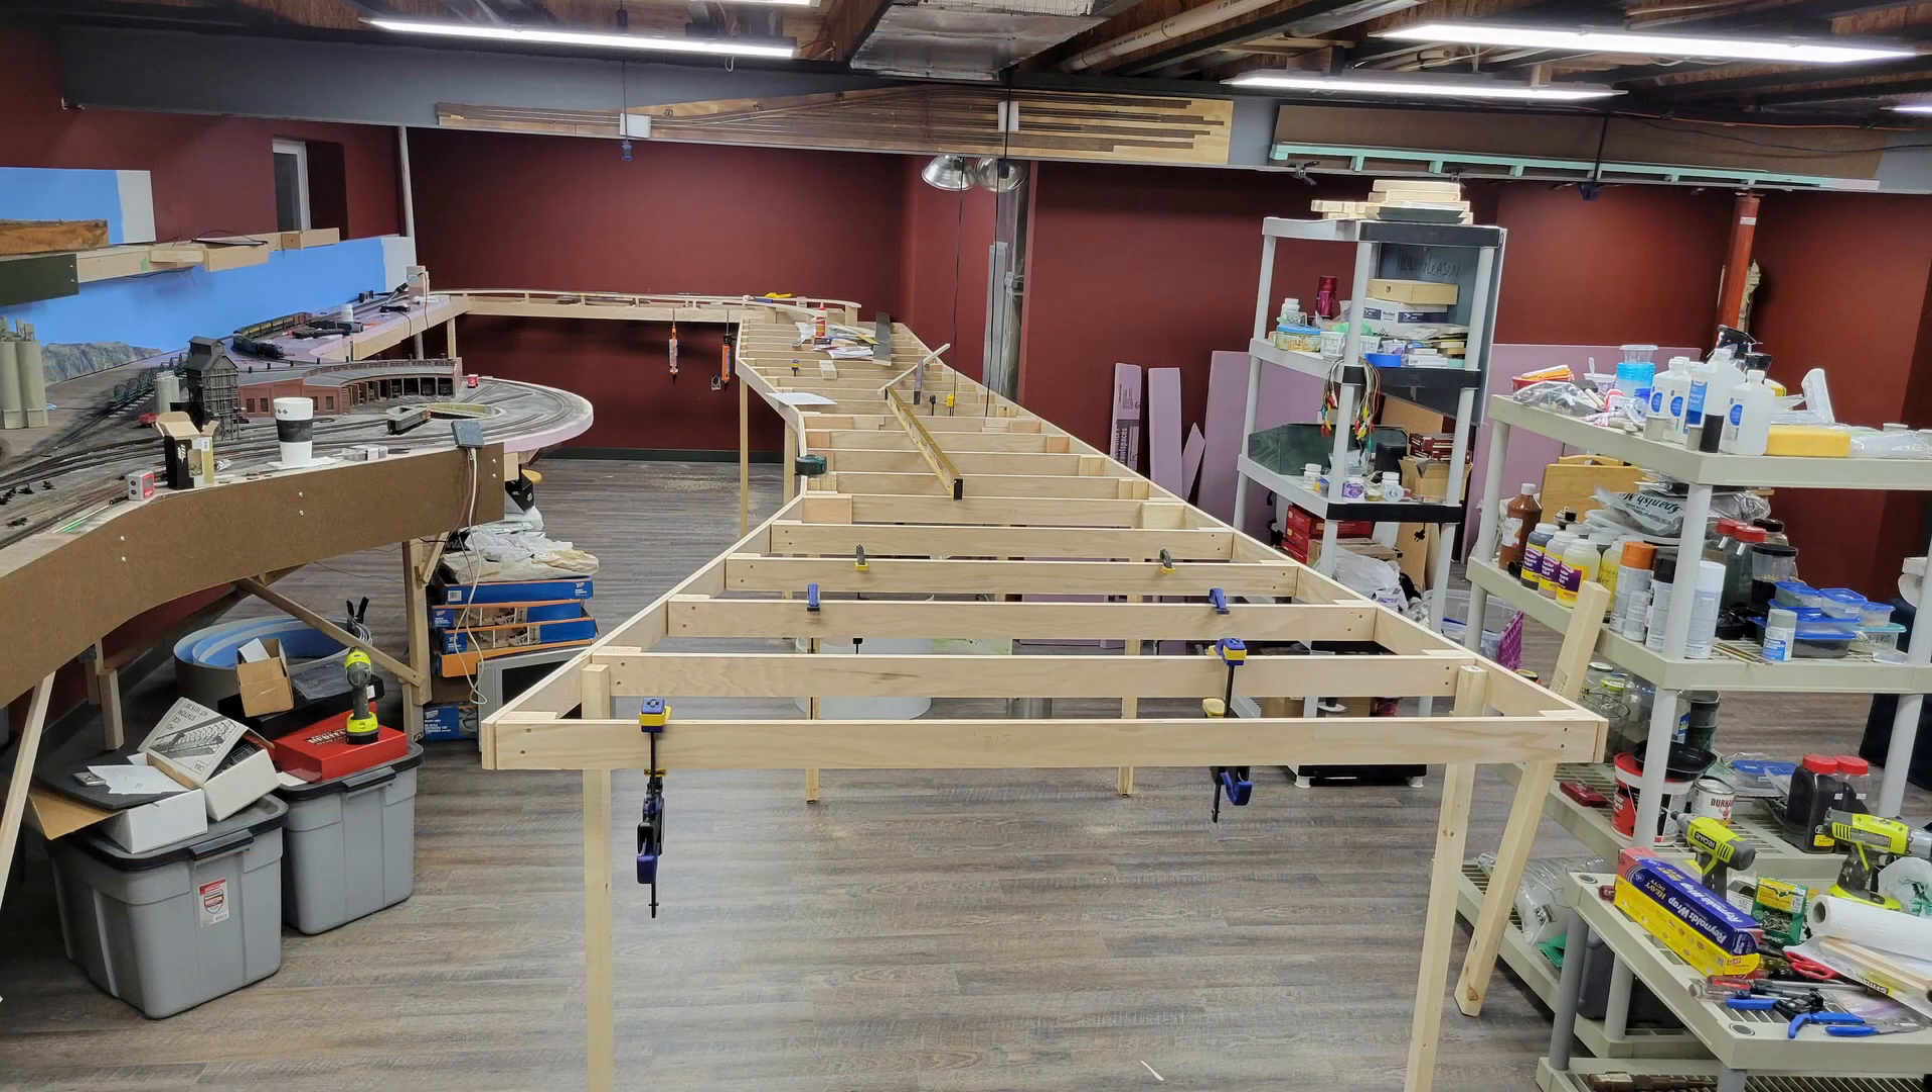Four days later I had the peninsula bench work complete except for cross bracing on the legs.